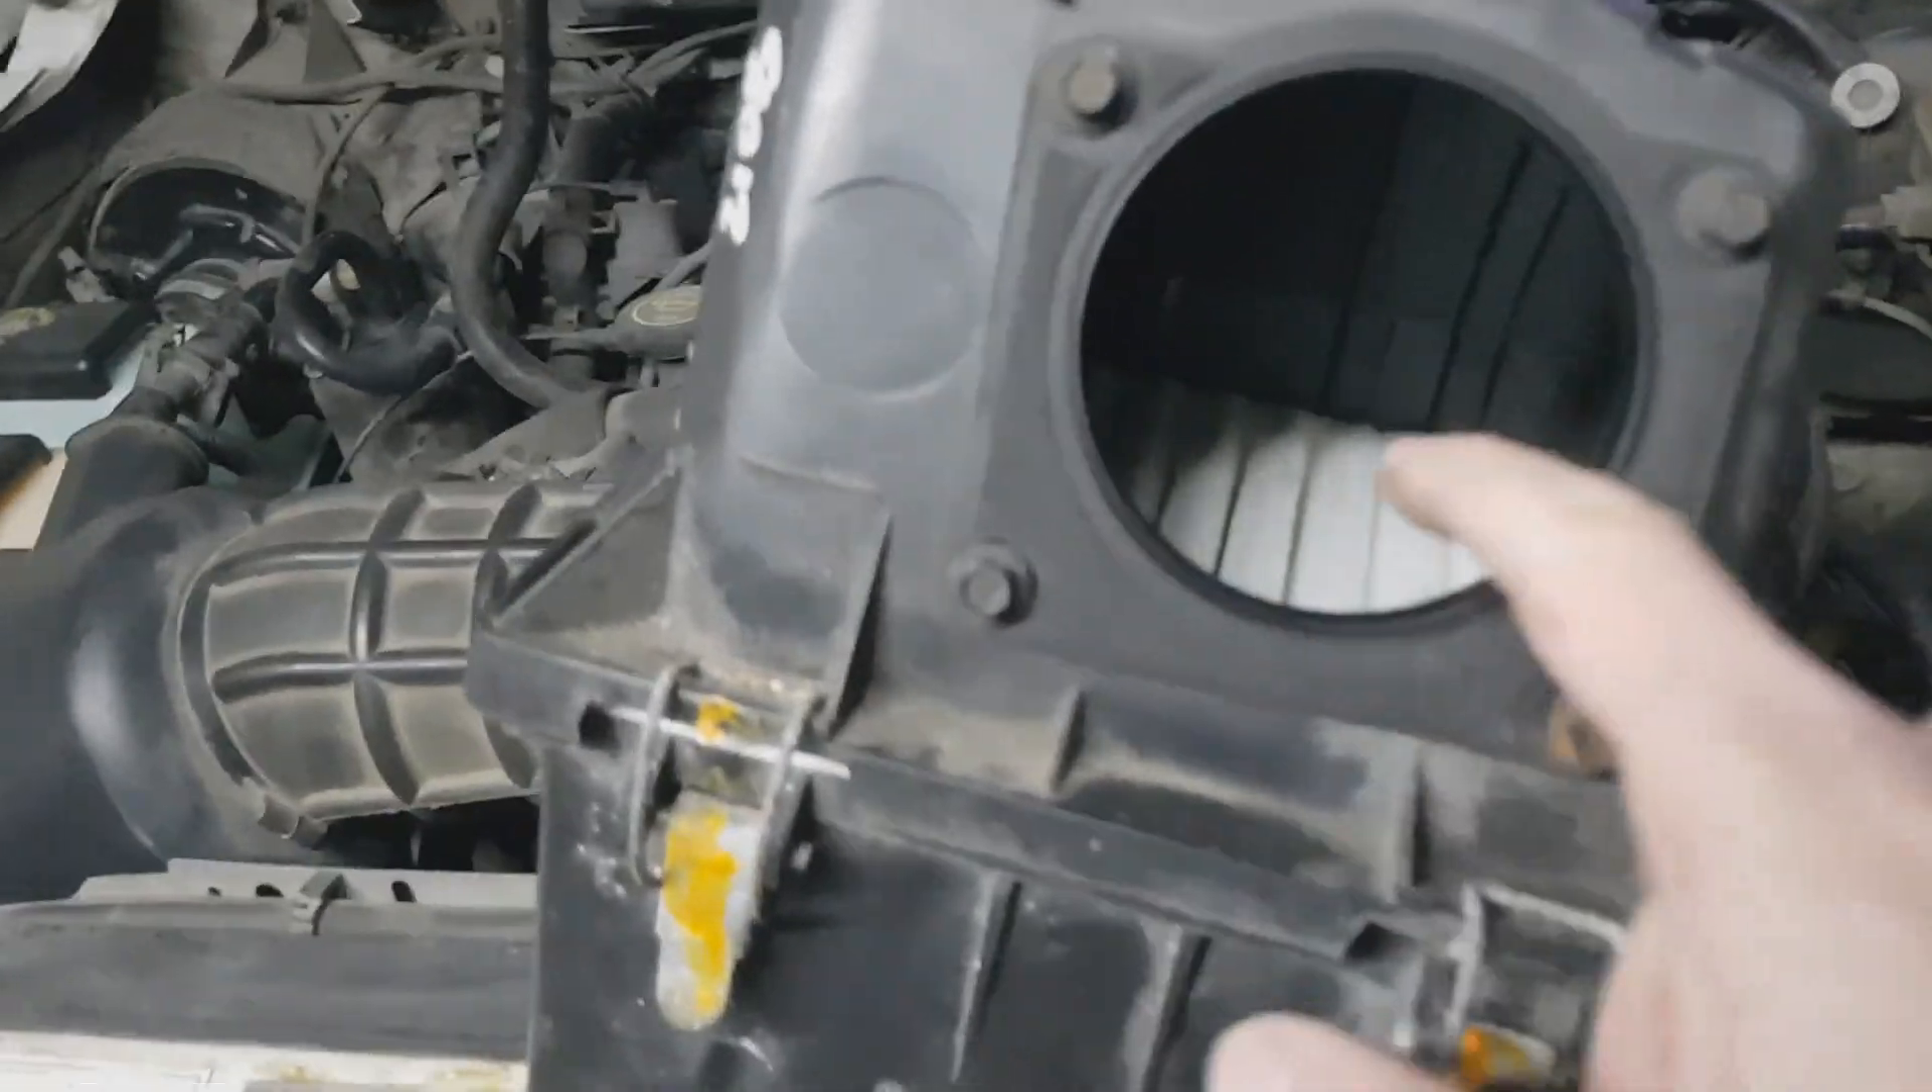You see I already installed filter inside.